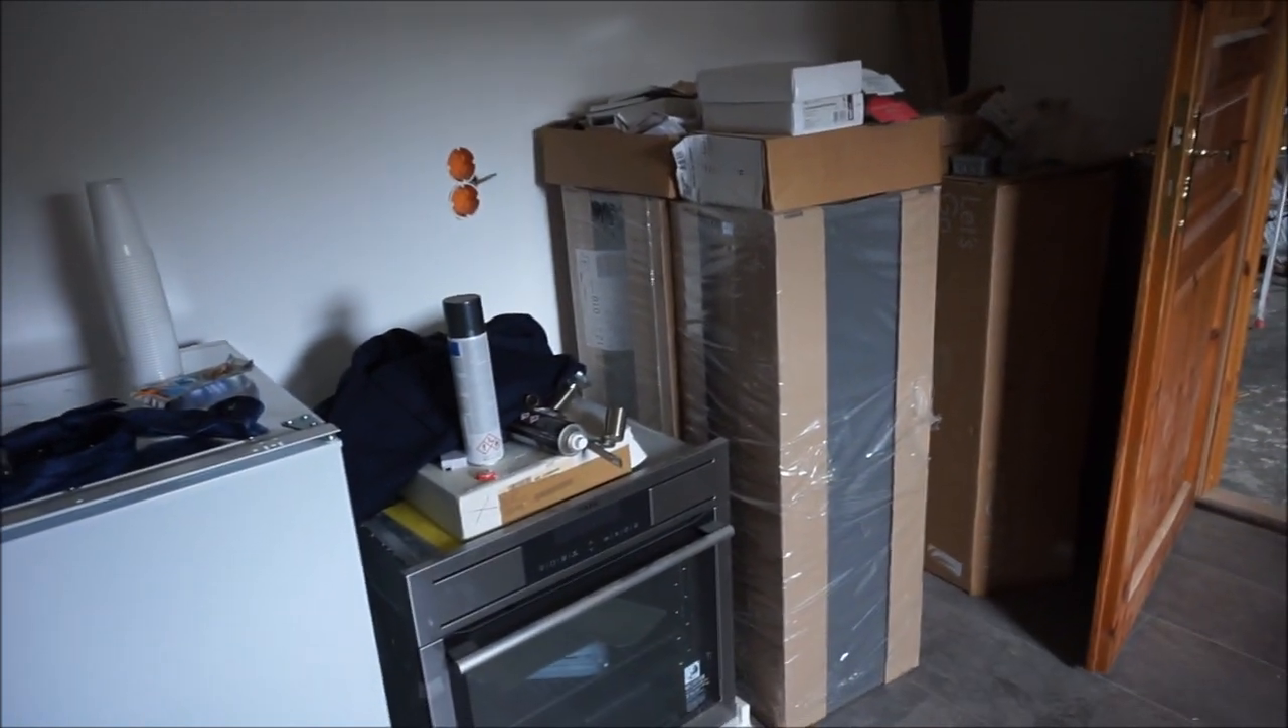Der Herd muss noch eingebaut werden und so.